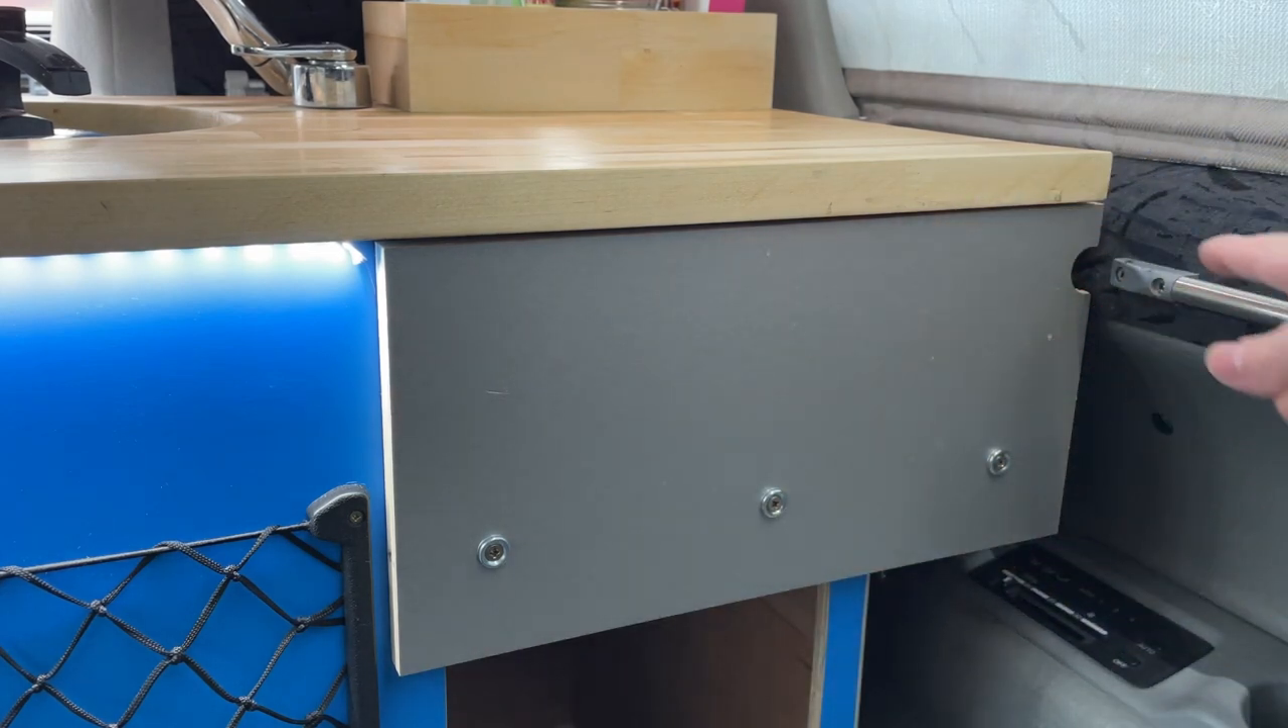So as you can see I've actually replaced the entire front panel so I don't have the horrible hole and then this creepy cut out bit.